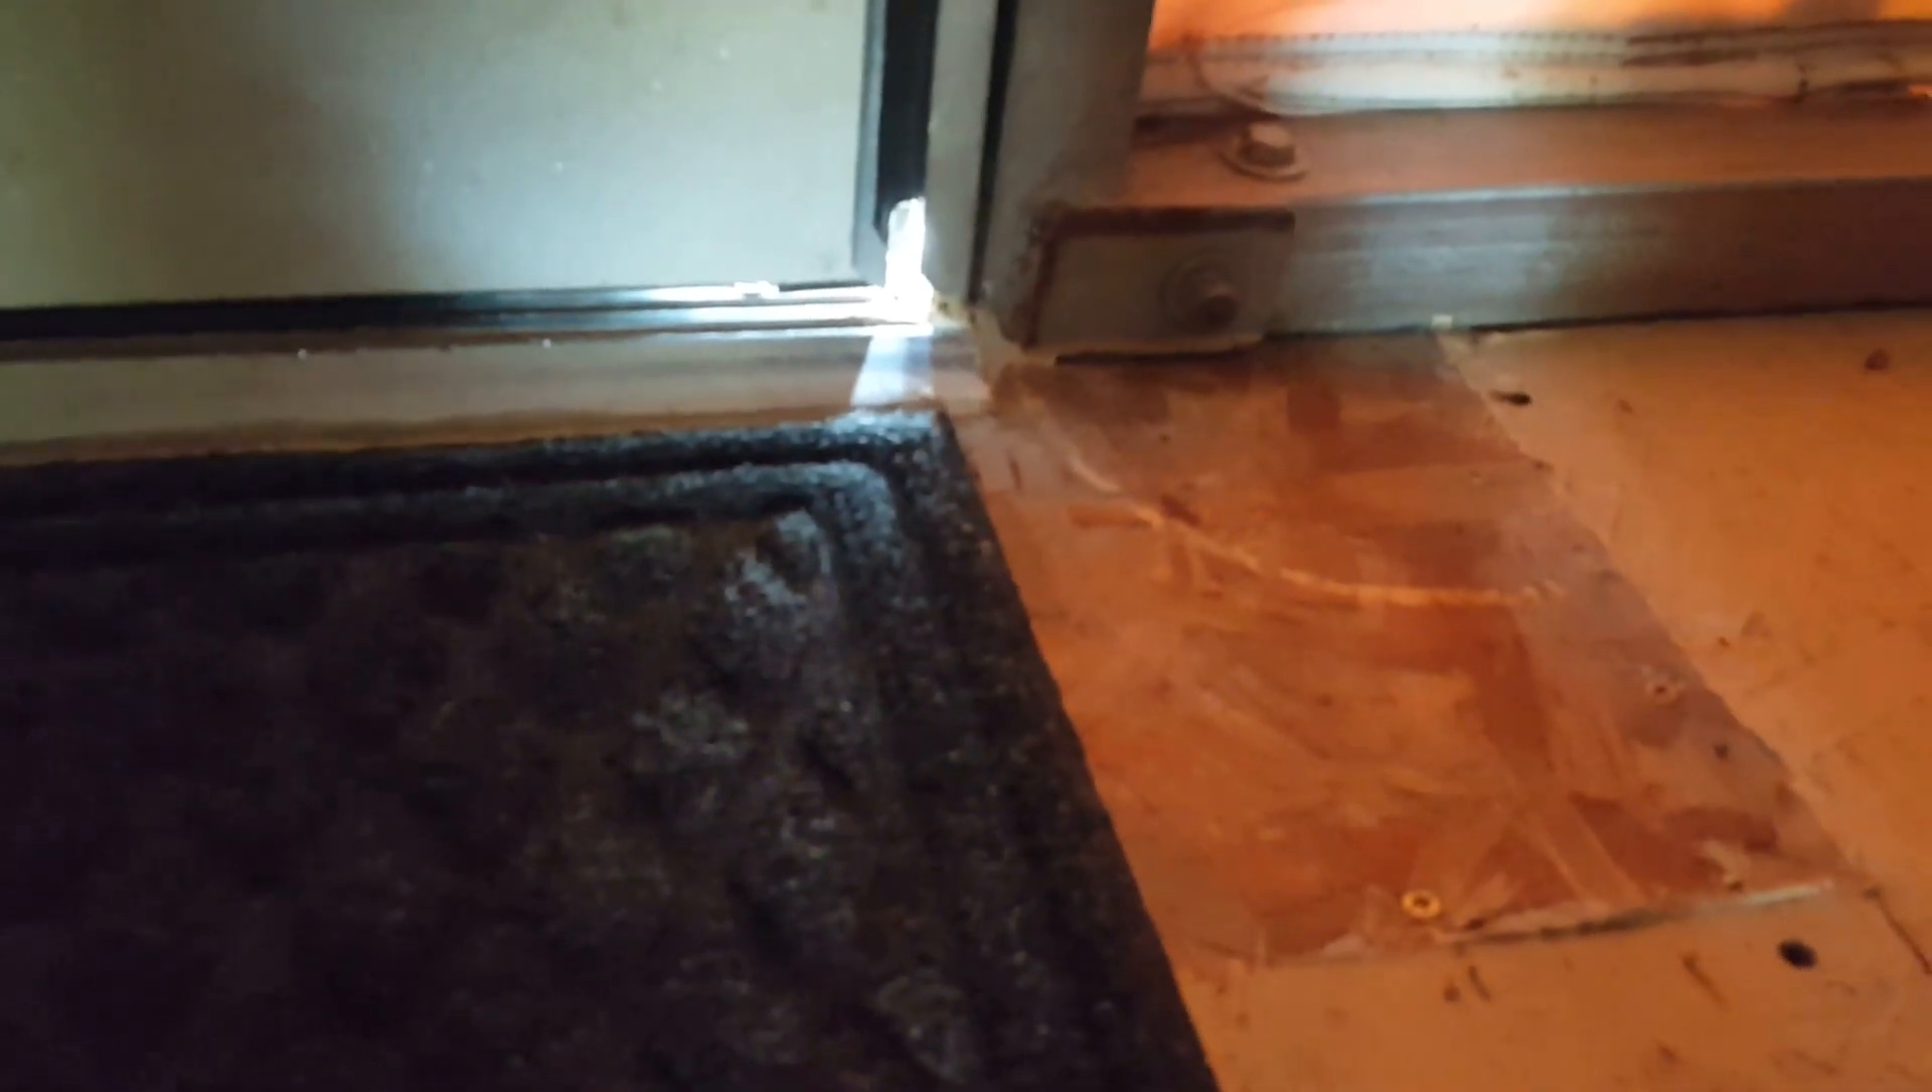We can see here that the door doesn't fit very well anymore because the building has moved in such a way and it's letting moisture come in.